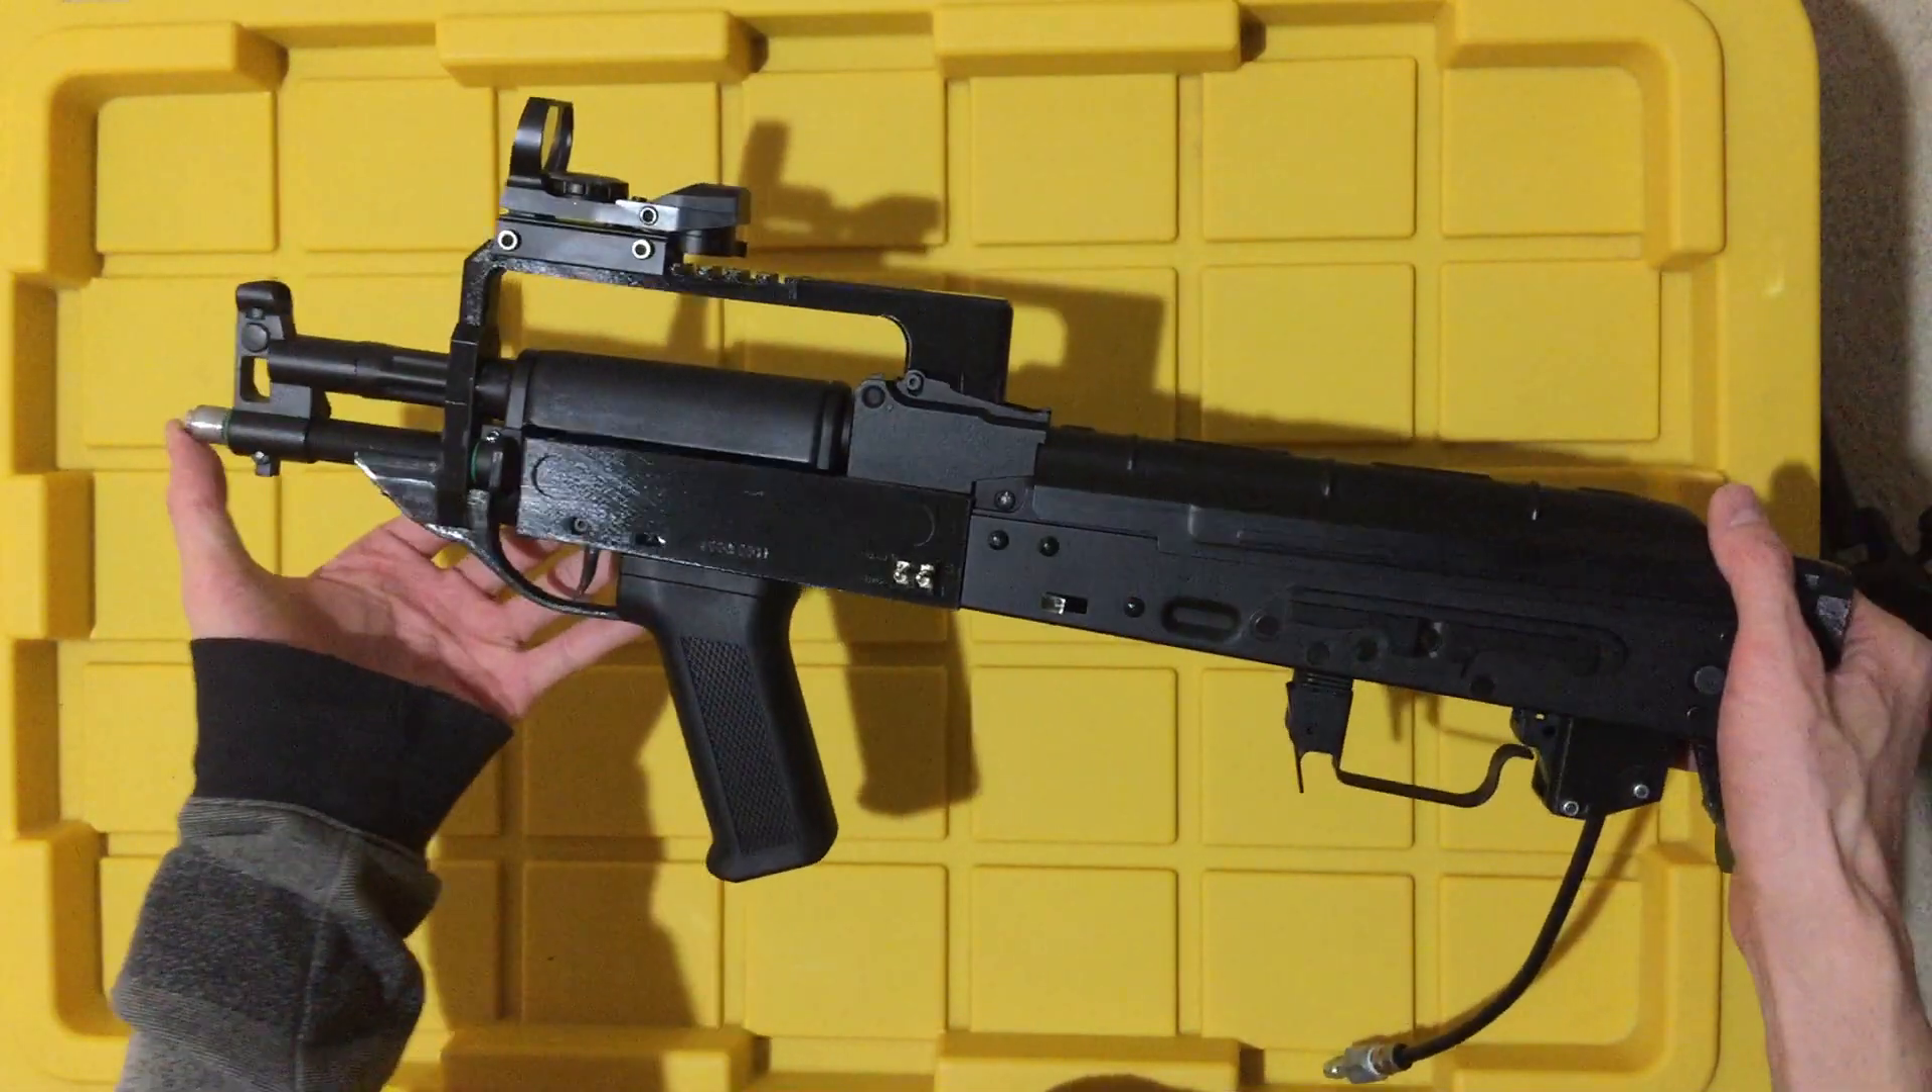So, now that the suppressor is off, this is what it looks like without any muzzle device.